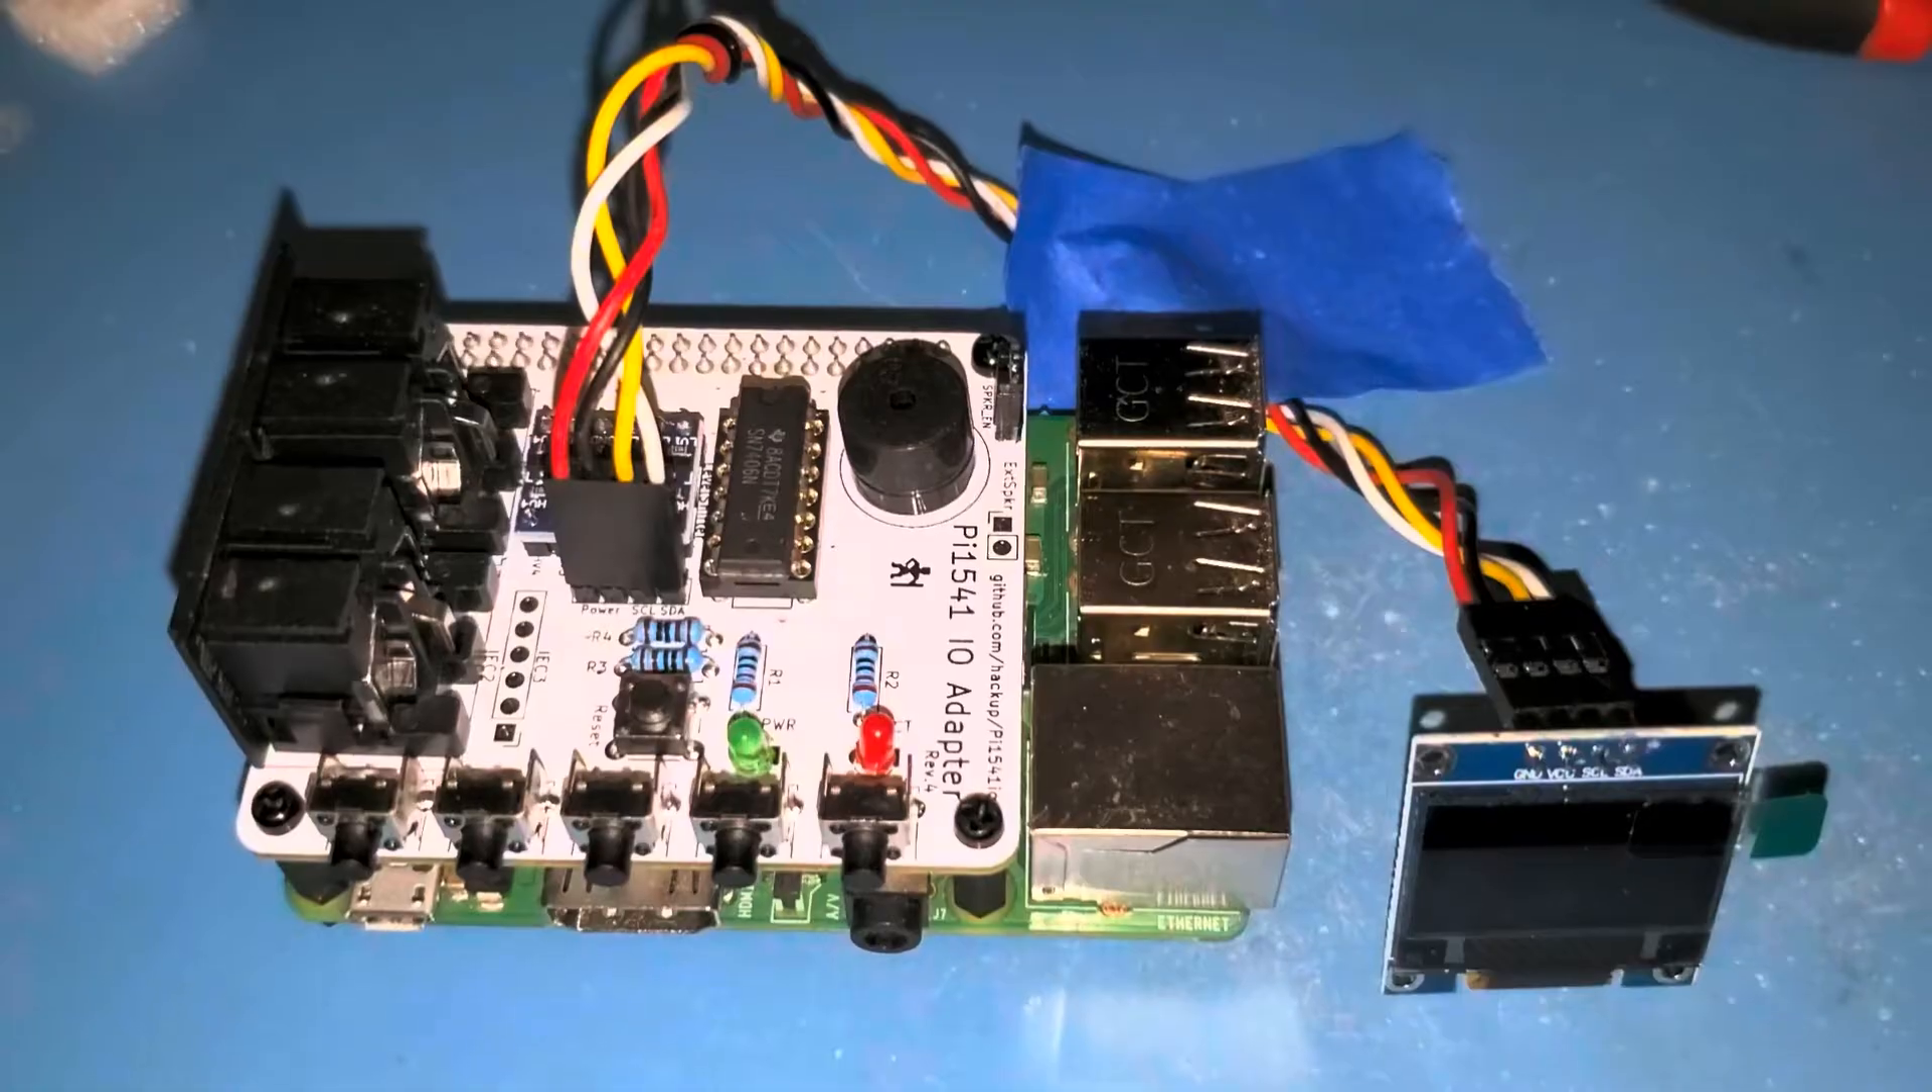Guys here it is all hooked up we have the OLED display hooked up.